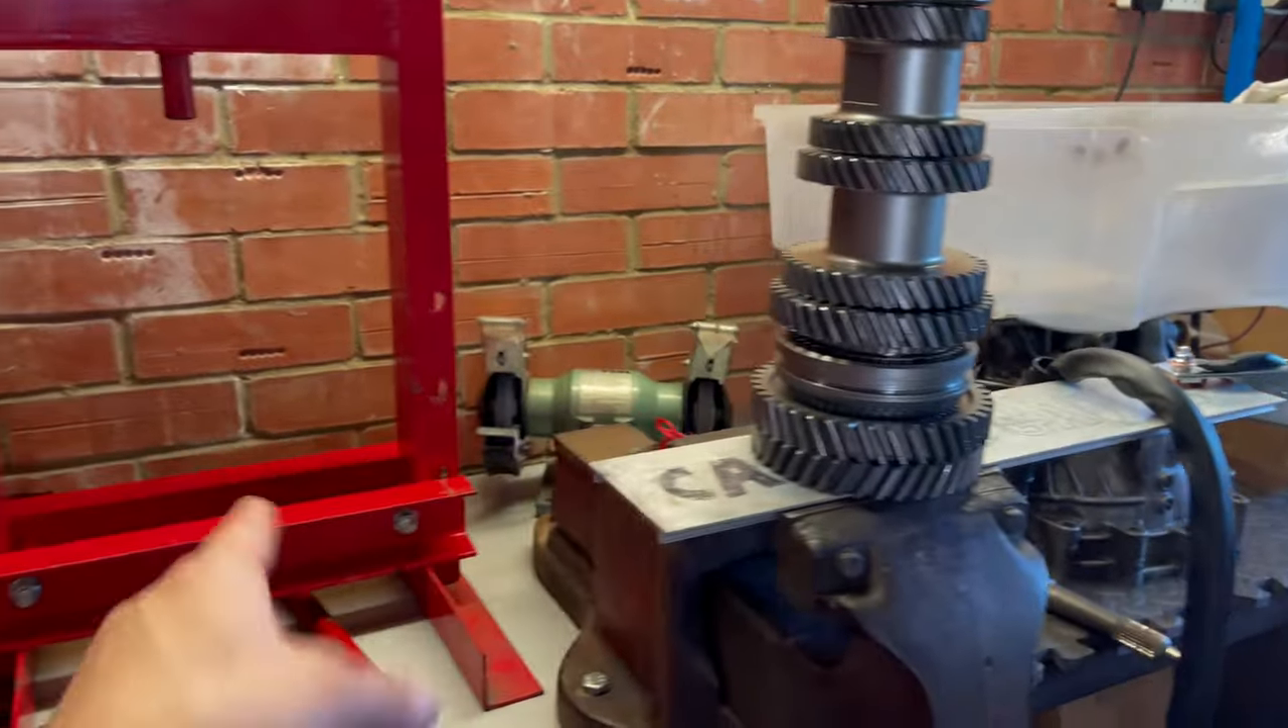But yeah that's the output shaft complete.